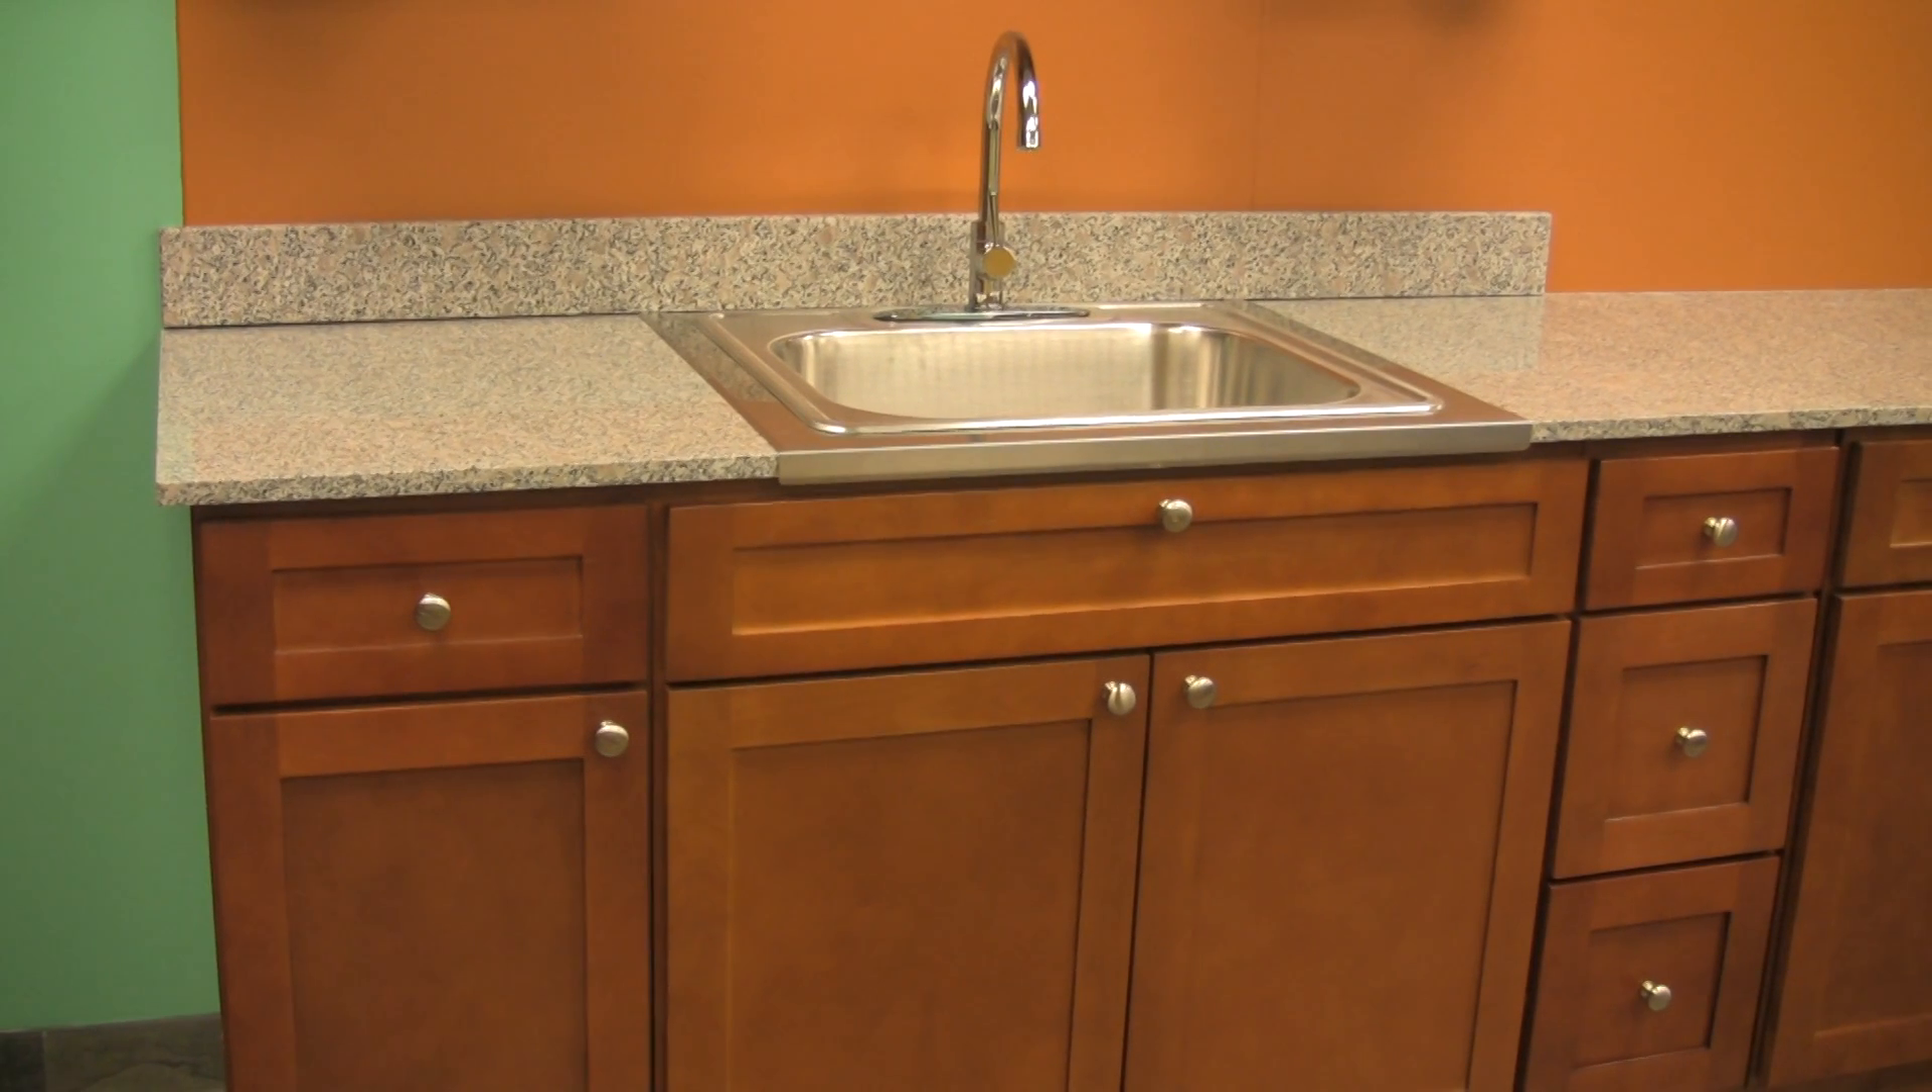You are now finished installing the sink insert.